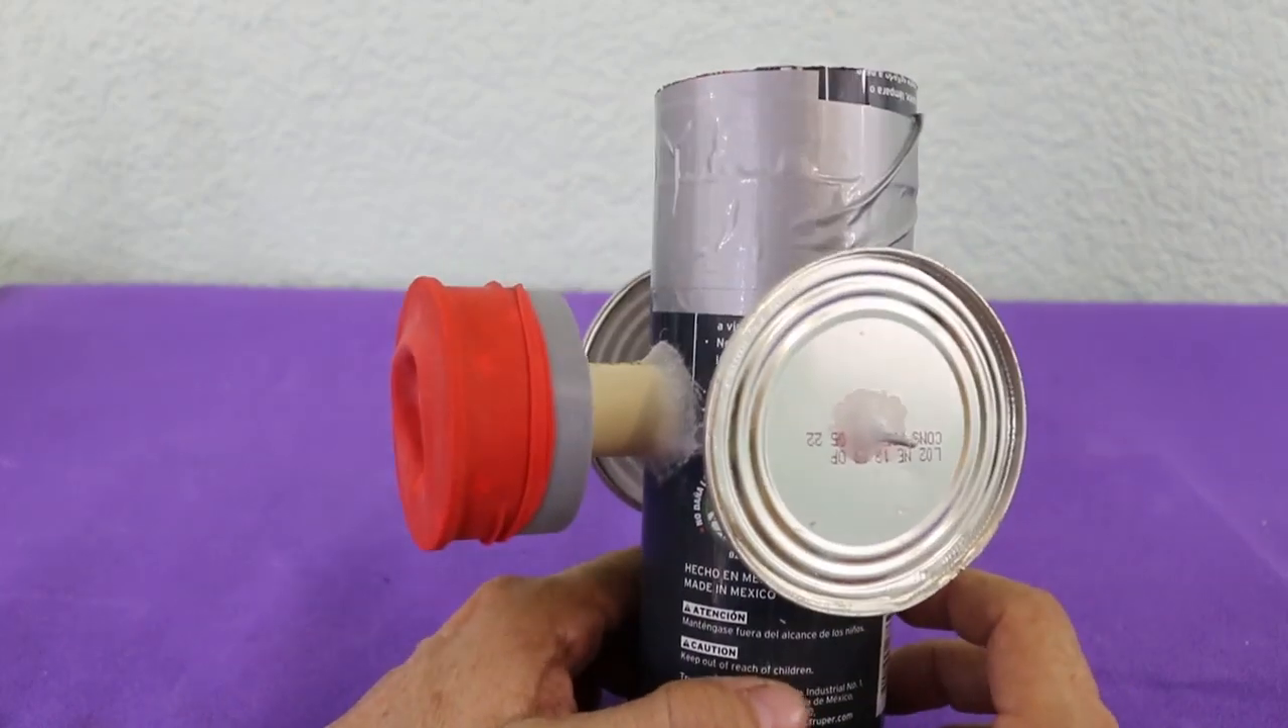I used duct tape in order to seal the two parts of the engine.